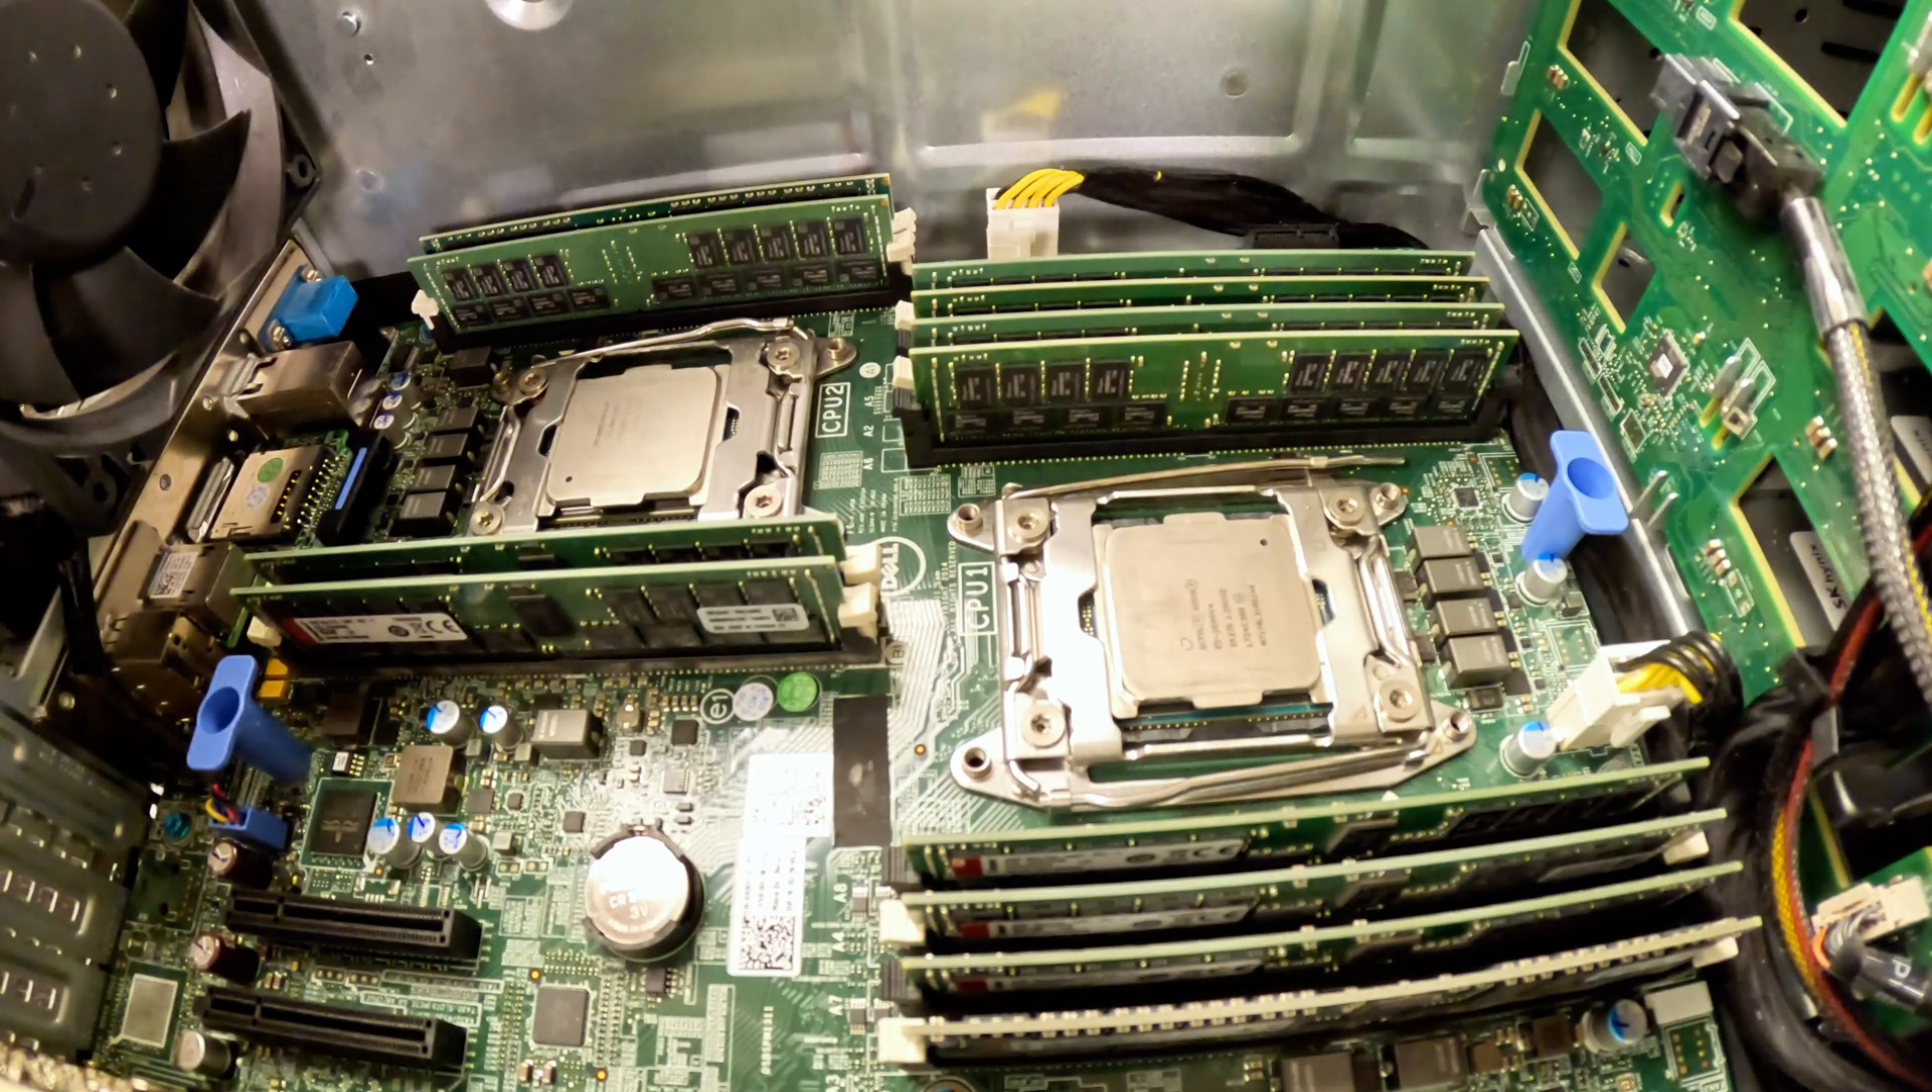We have clamped down both of our new CPUs.